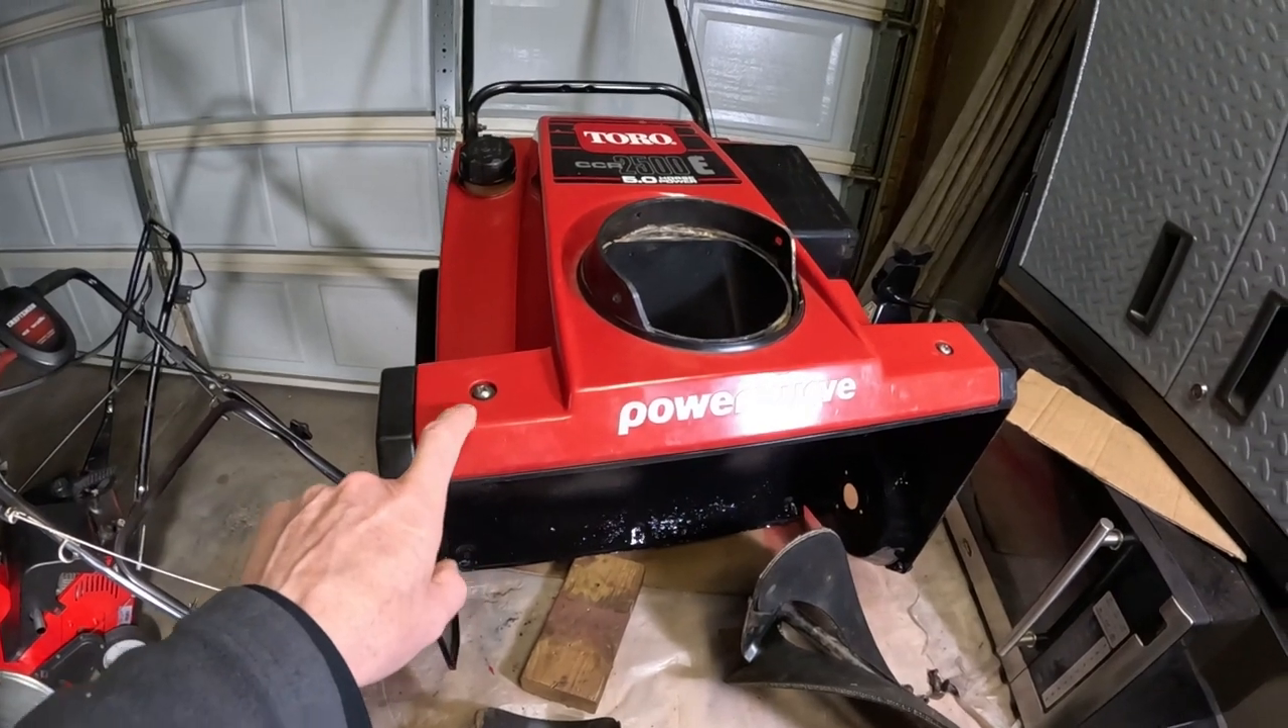I put the top back on cleaned up all the bolts.